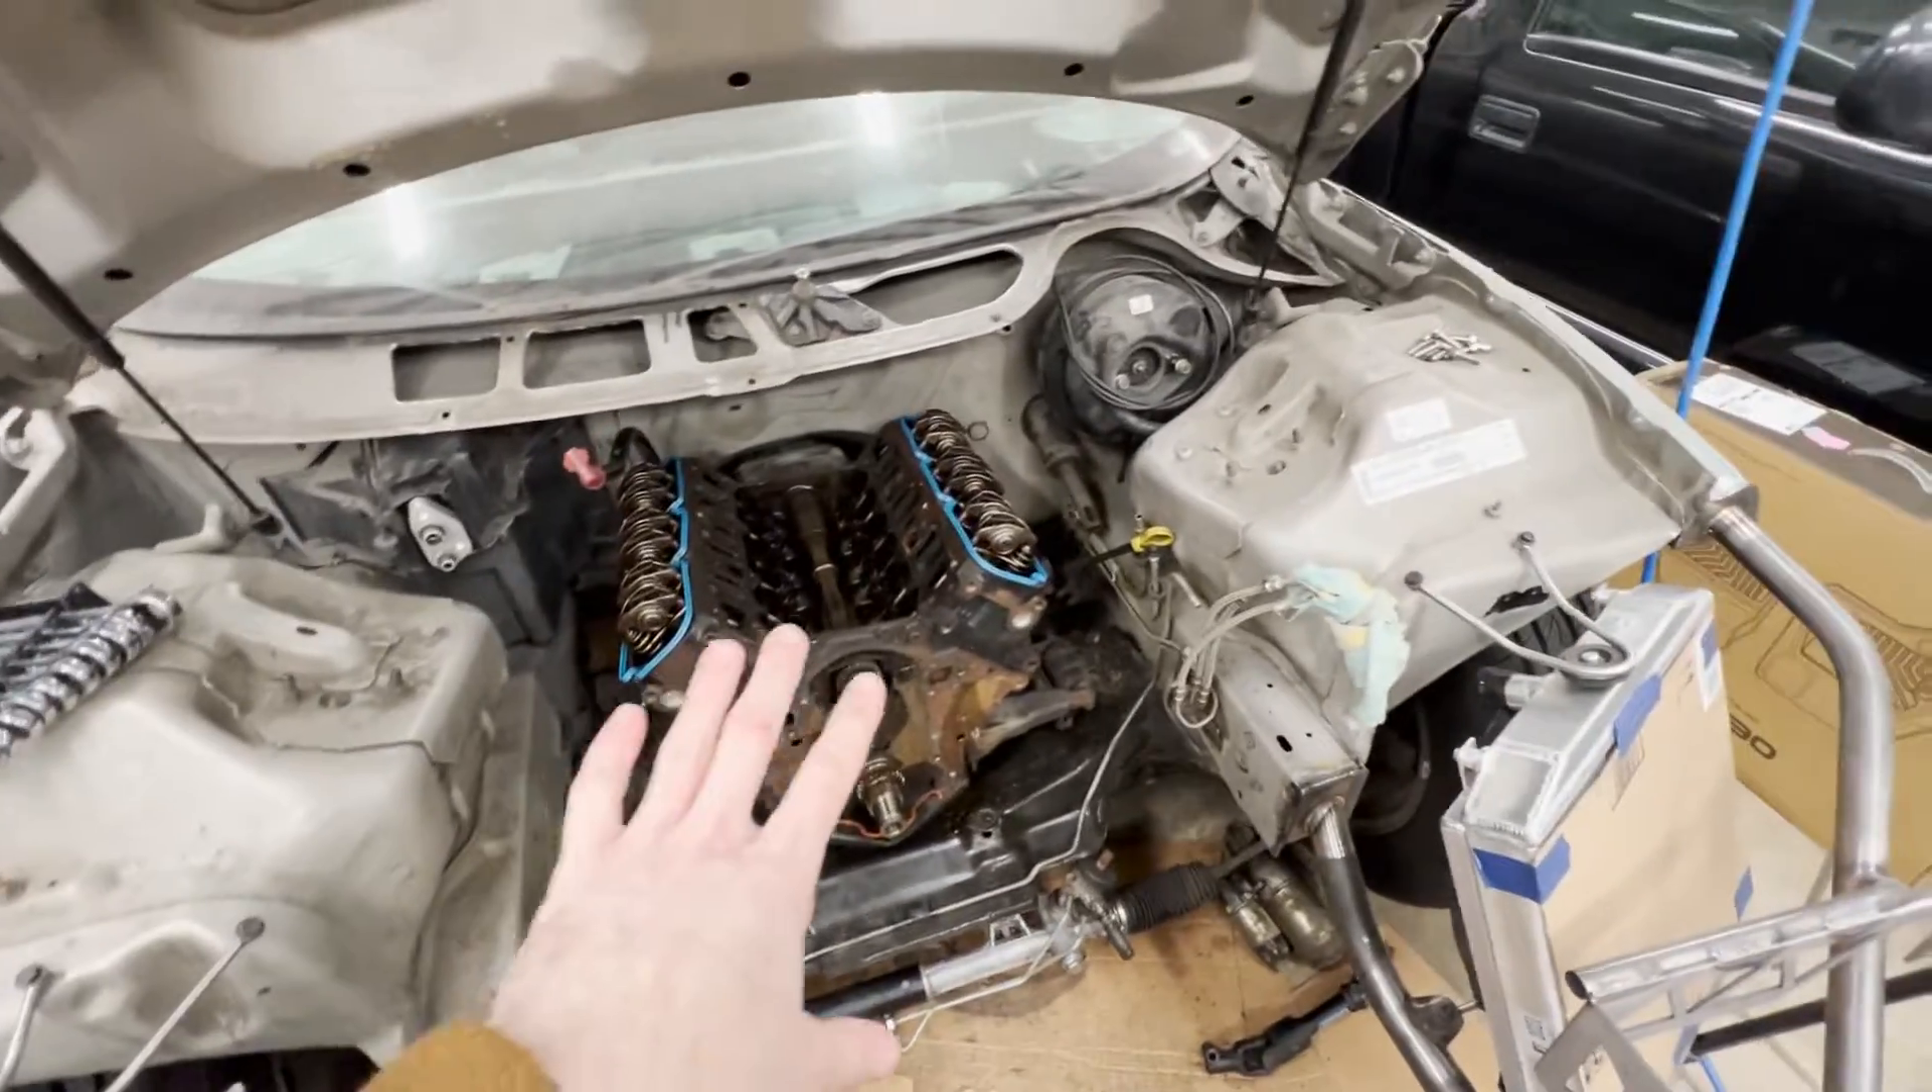I have pretty much everything torn off the motor I think I need to take off other than the oil pan.